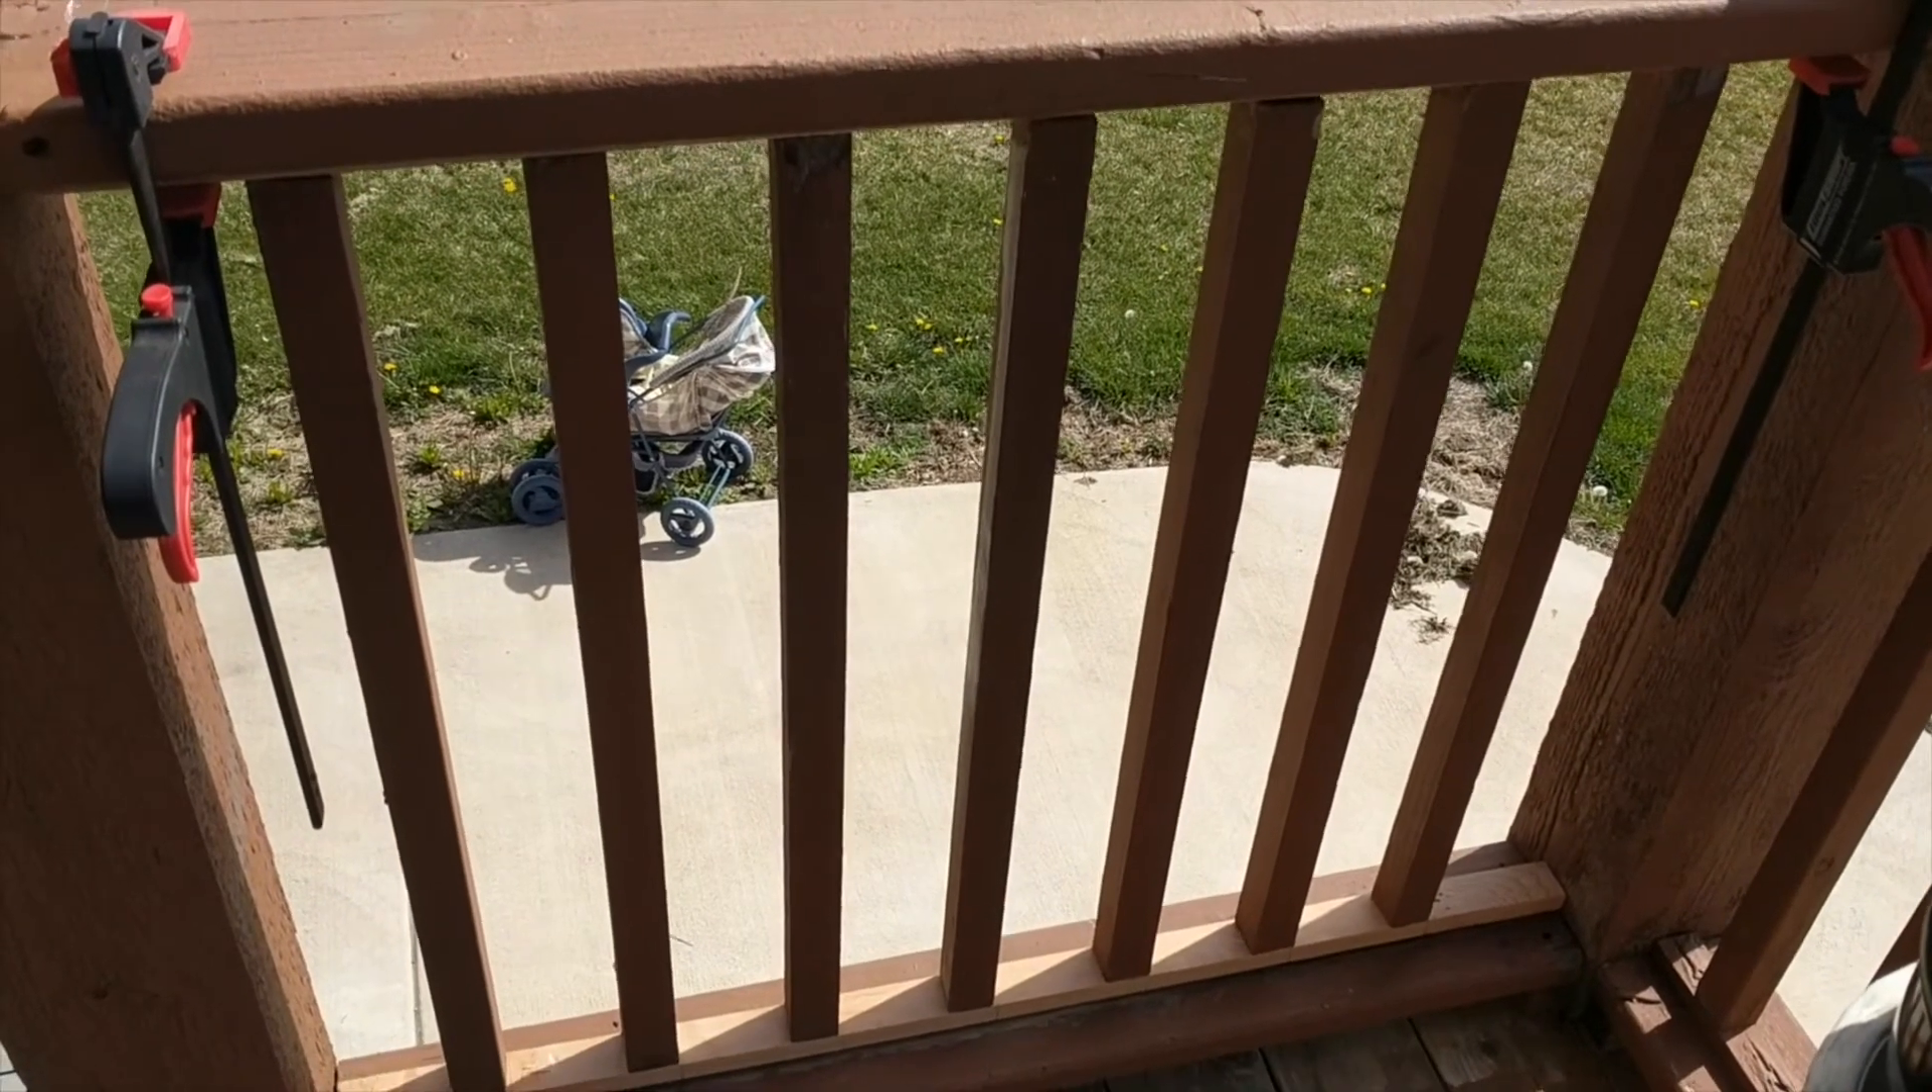My assembly is now between the rails. I am holding it with a couple of clamps and now I am going to screw in the bottom and the top plates and we should be done.